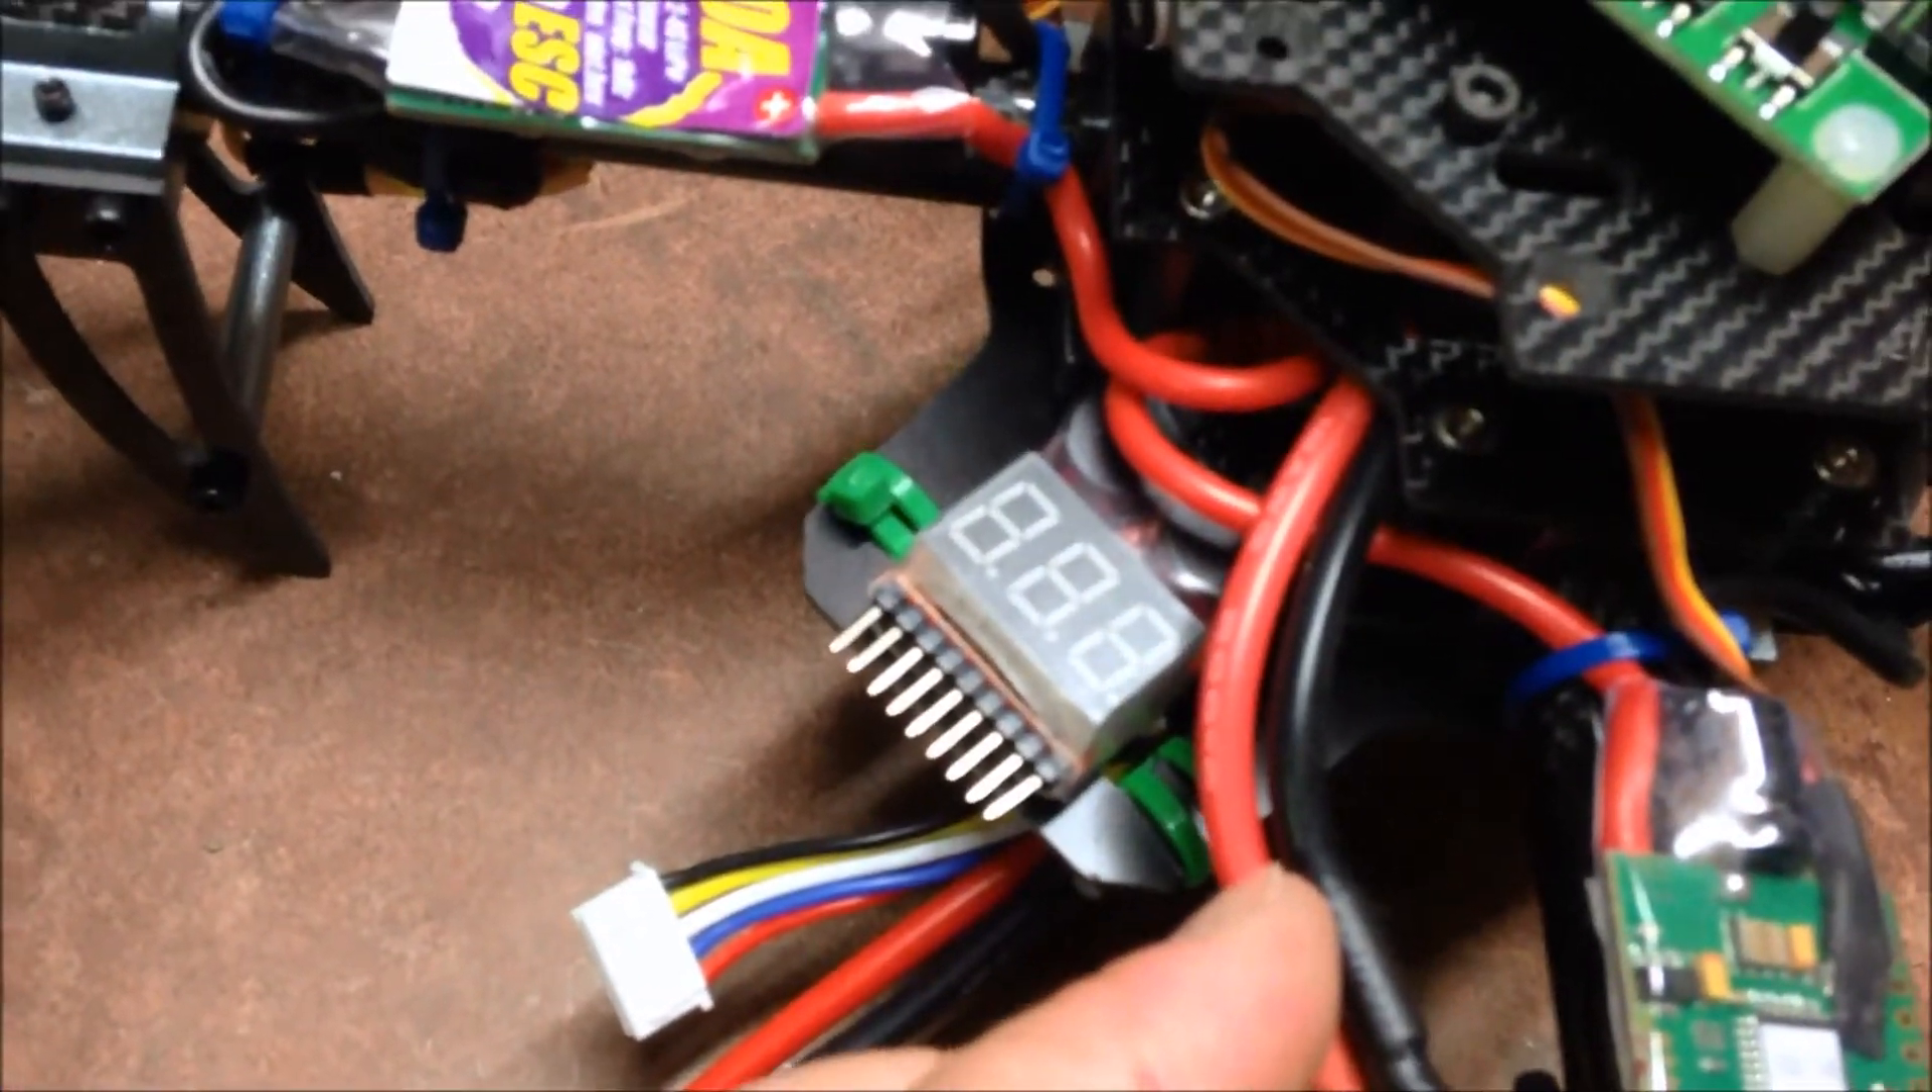Actually got the battery monitor on the back there.